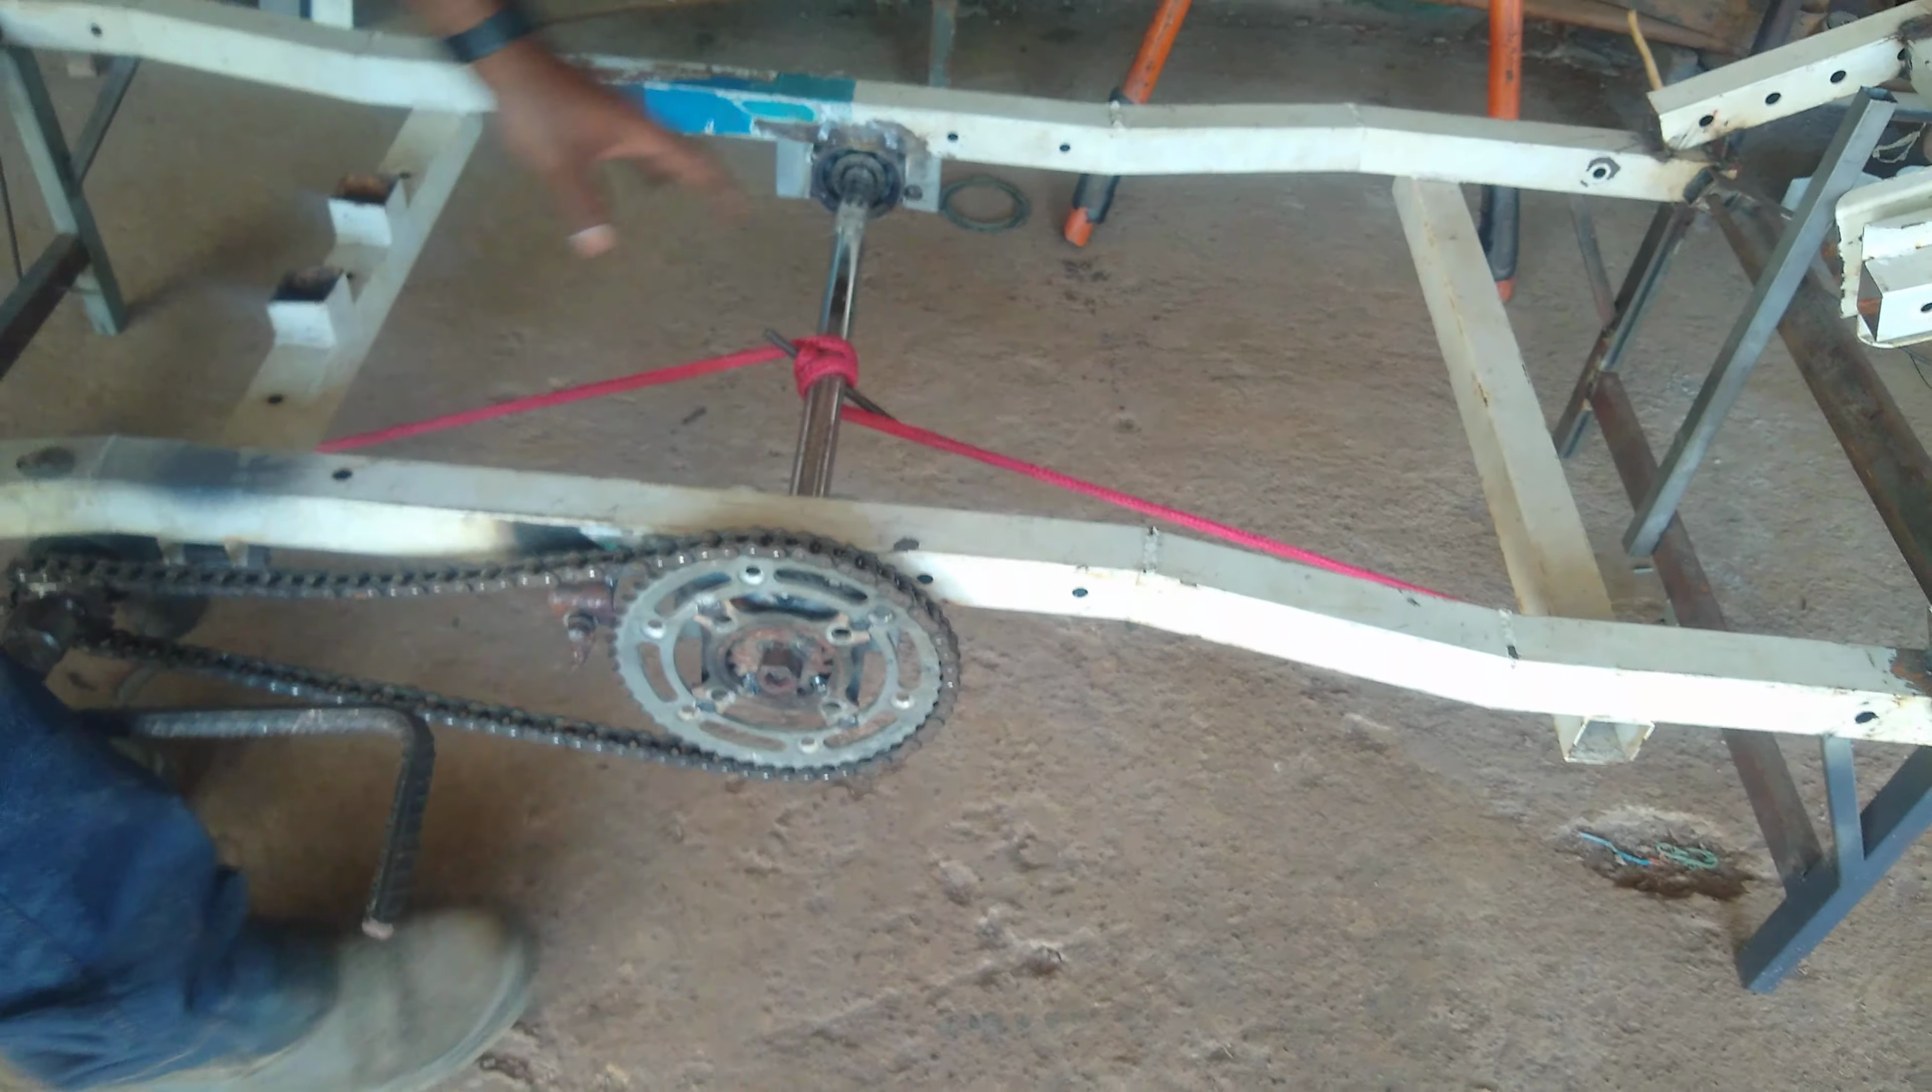Ainda falta eu colocar aqui o cabo de aço Que ainda está a corda.